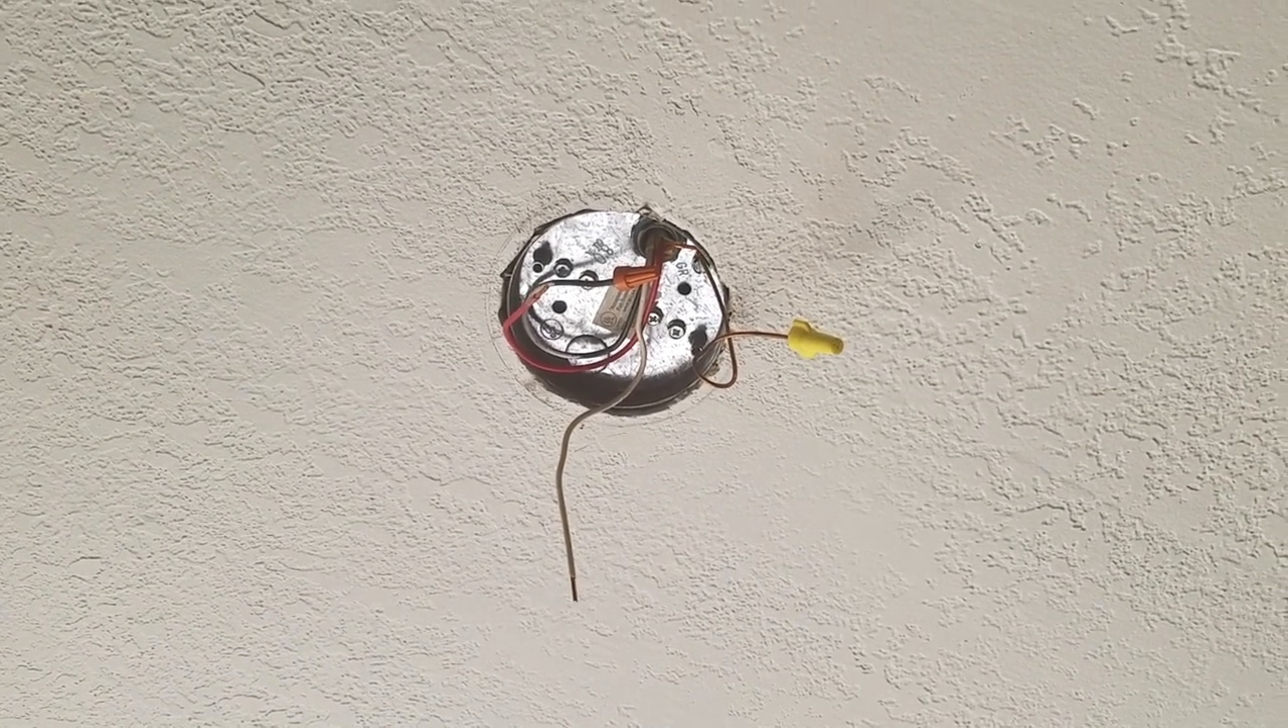All right really quick the old hardware has been removed the new hardware is going to get mounted right here.